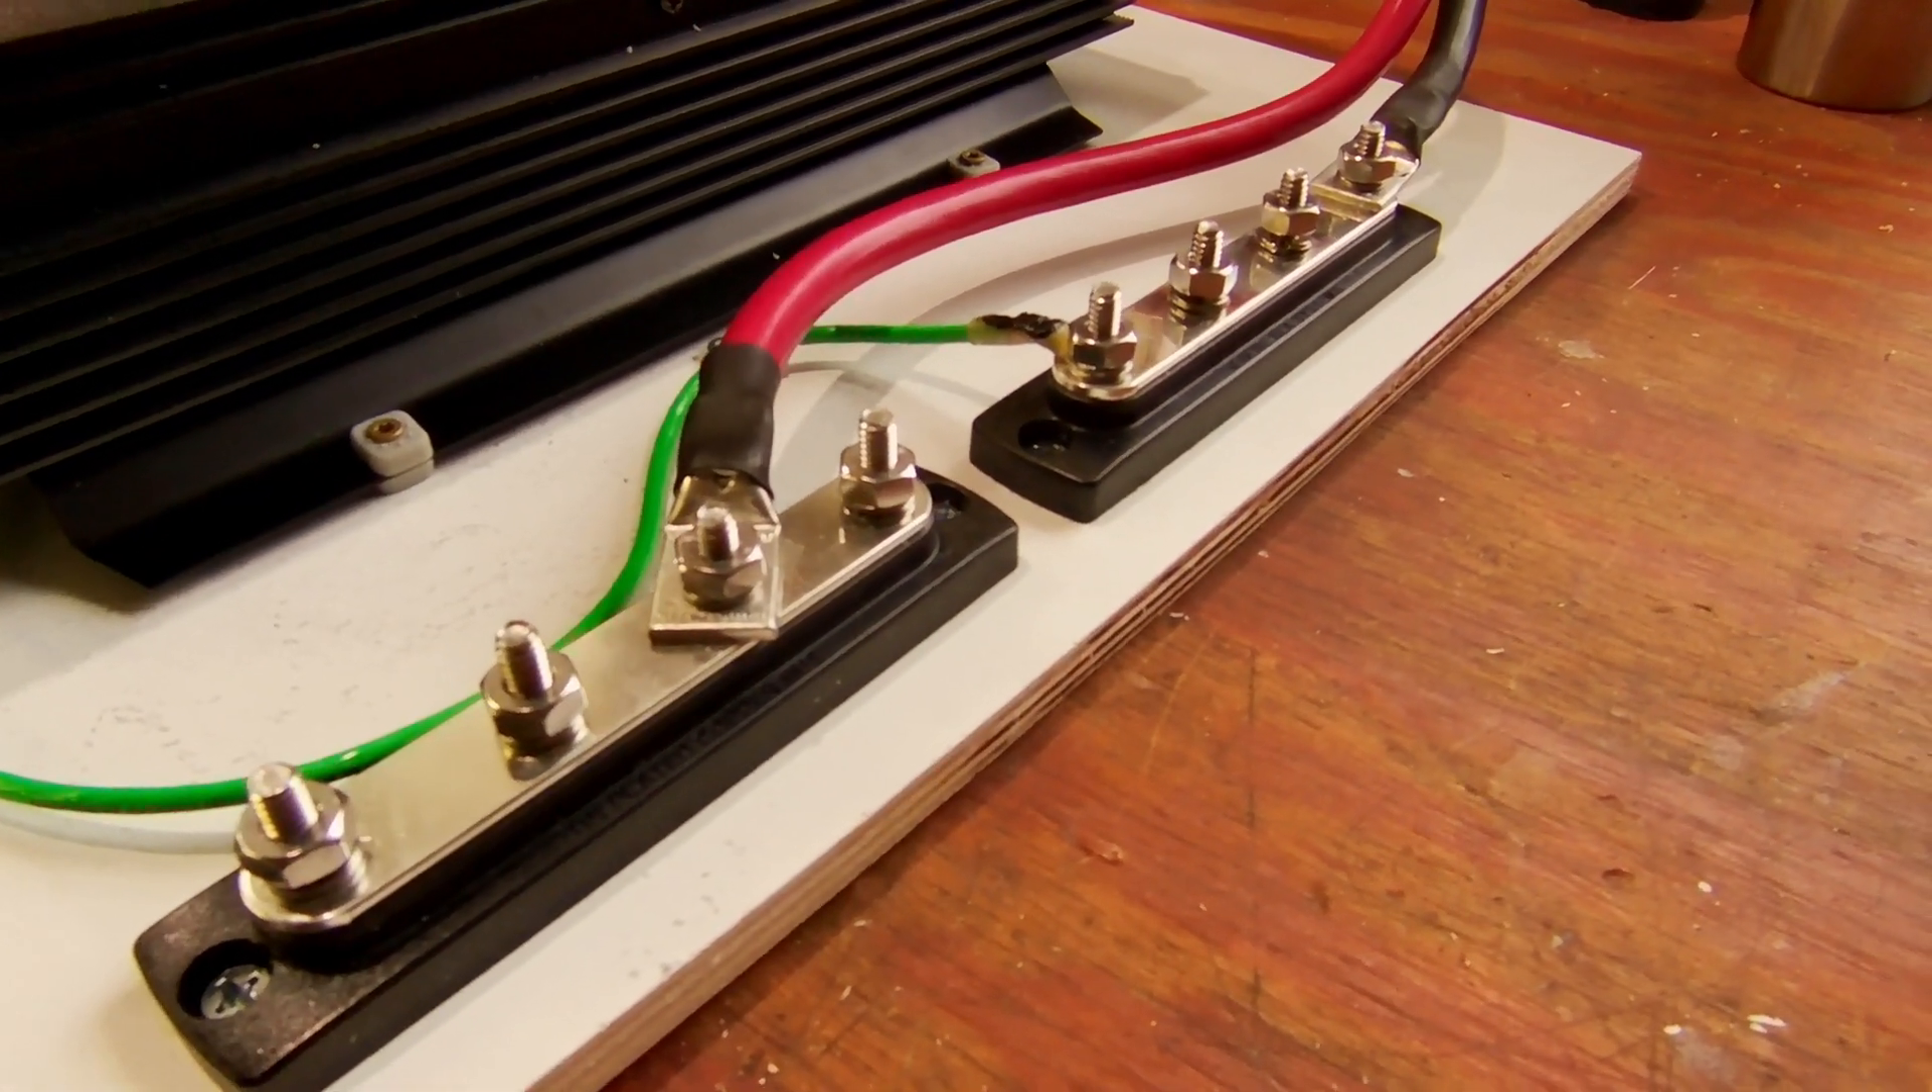This is the inverter chassis ground going over to my one of my negative bus bars there.